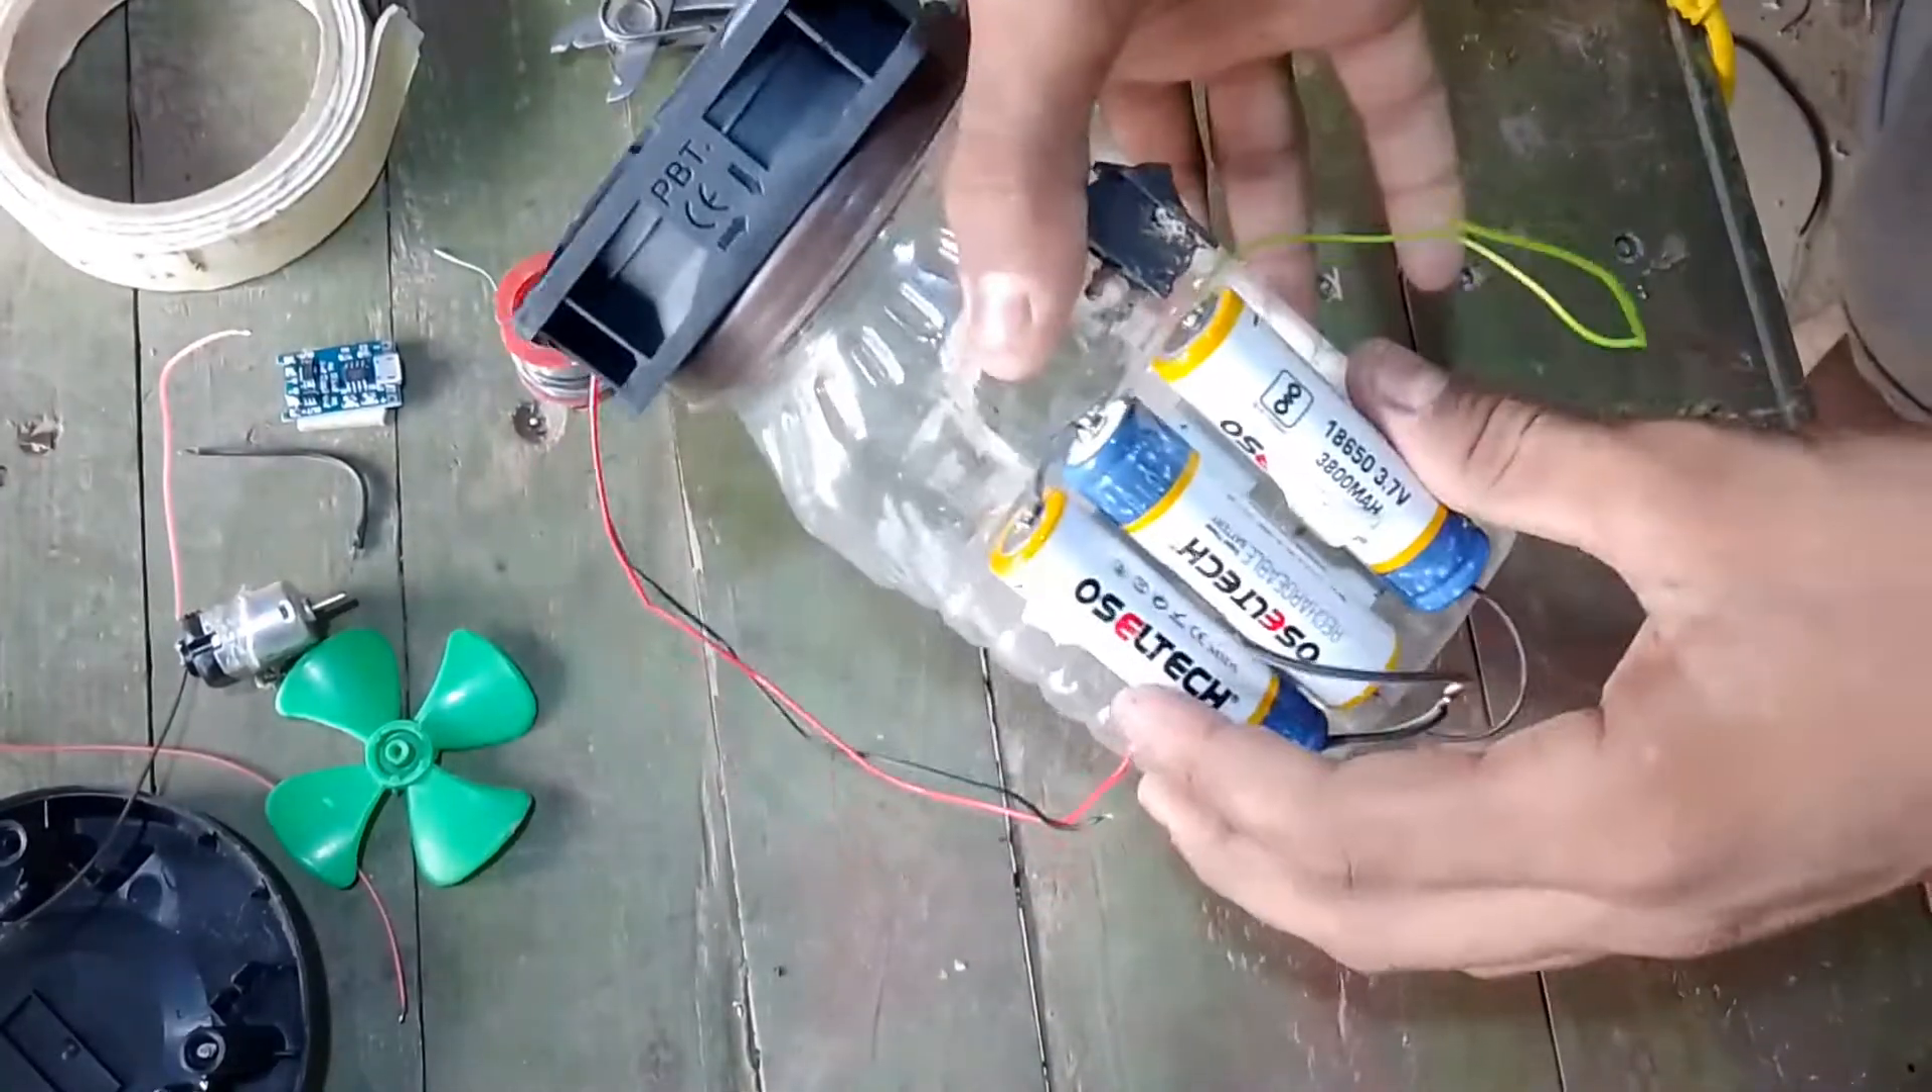देखिए हमें तीन बैटरी यहां पर सेटिंग कर दिया है।